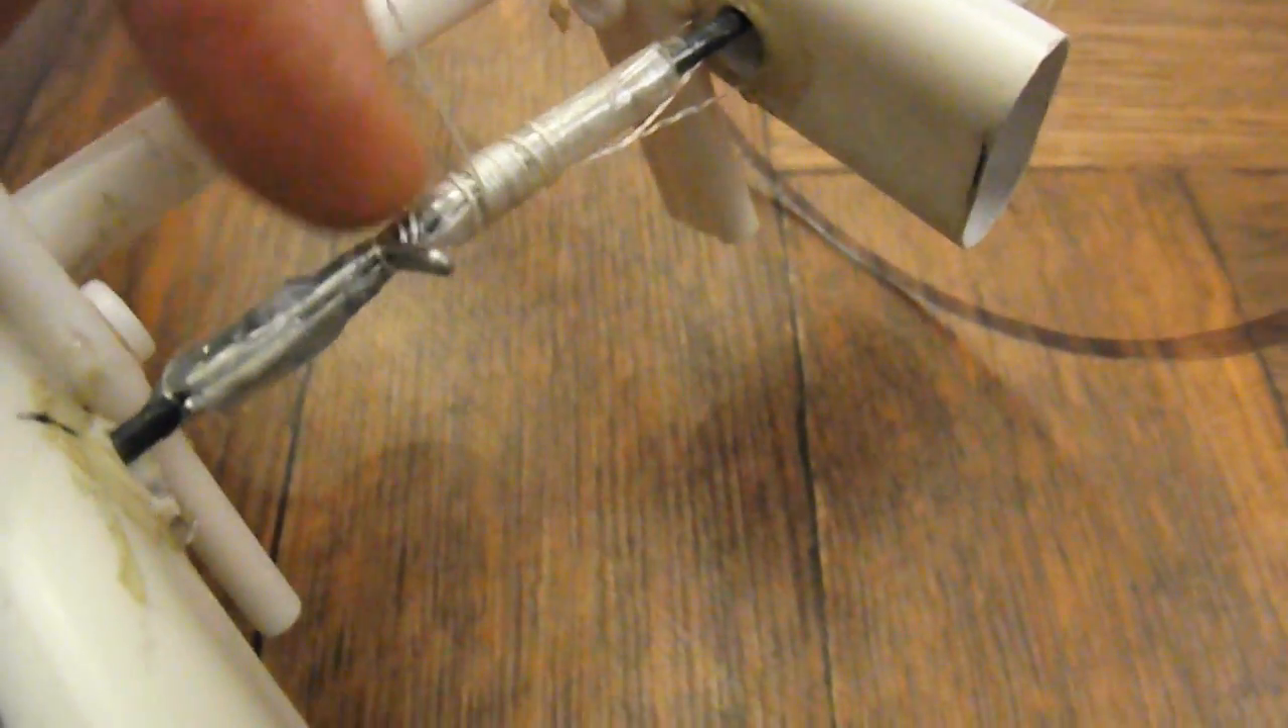So I've just wrapped ordinary sticky tape around the axle just to make it a little bit thicker and that will increase the leverage so that the weights can actually turn the axle.